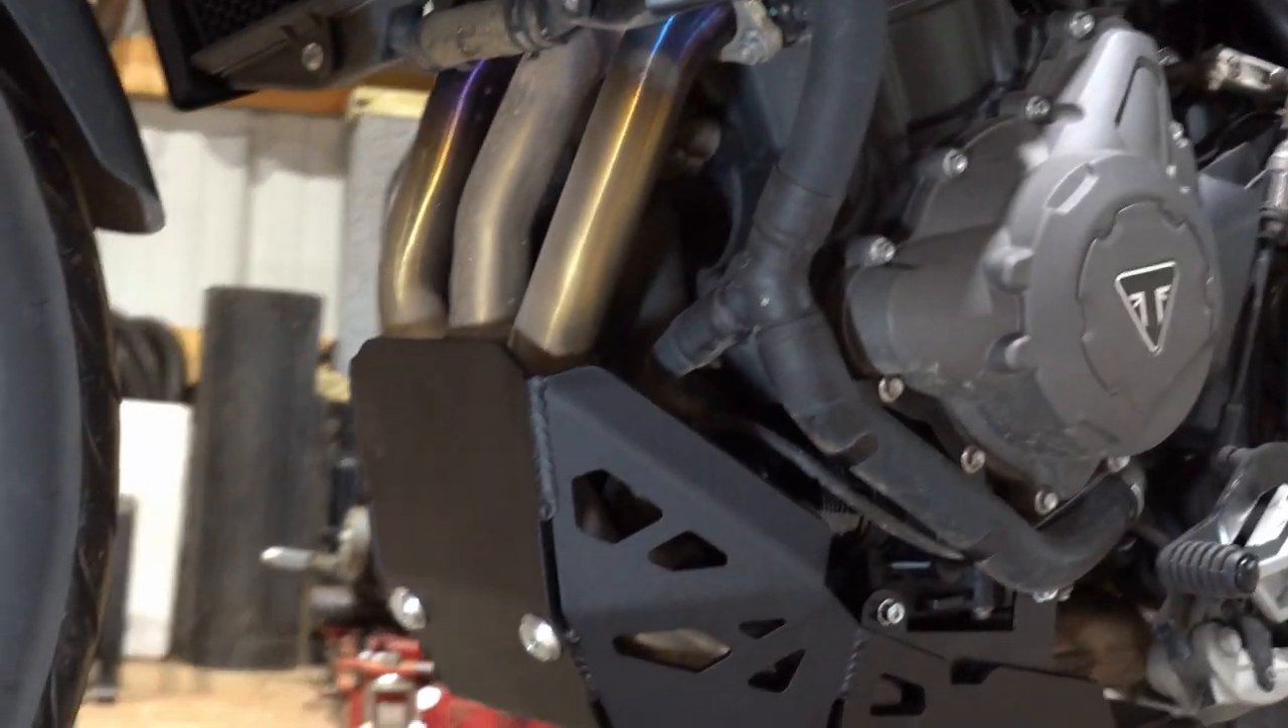Now this cheap little plastic skid plate is gone. This solid heavy duty metal skid plate is there in its place.